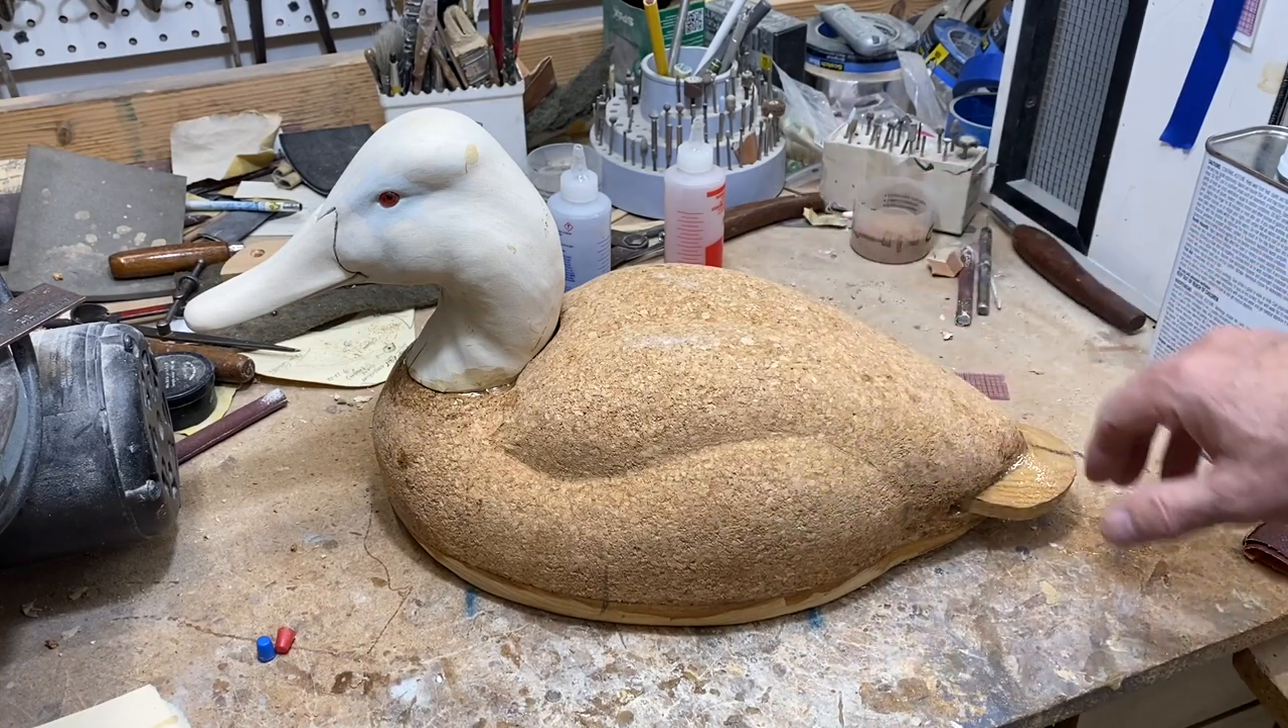Okay we've got our decoy assembled.